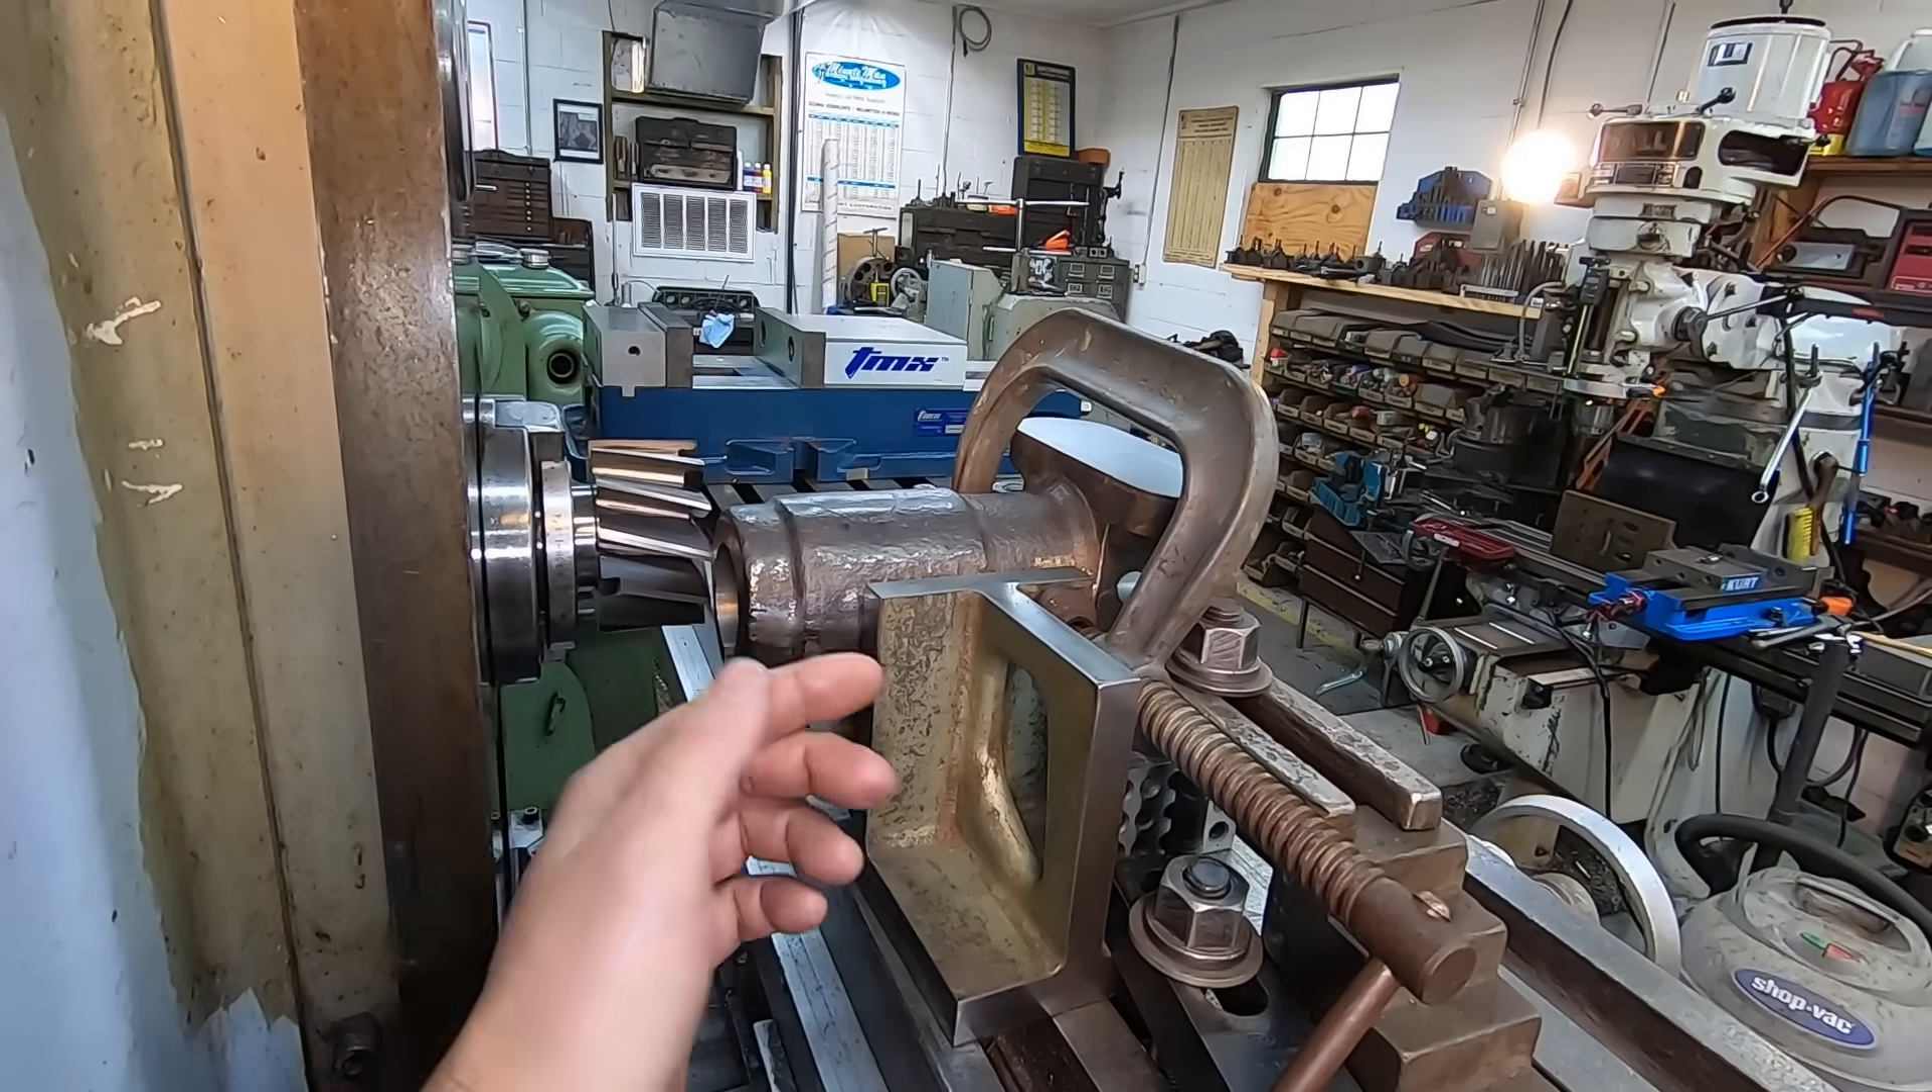I've added this angle plate here to help serve as a stop onto this side.